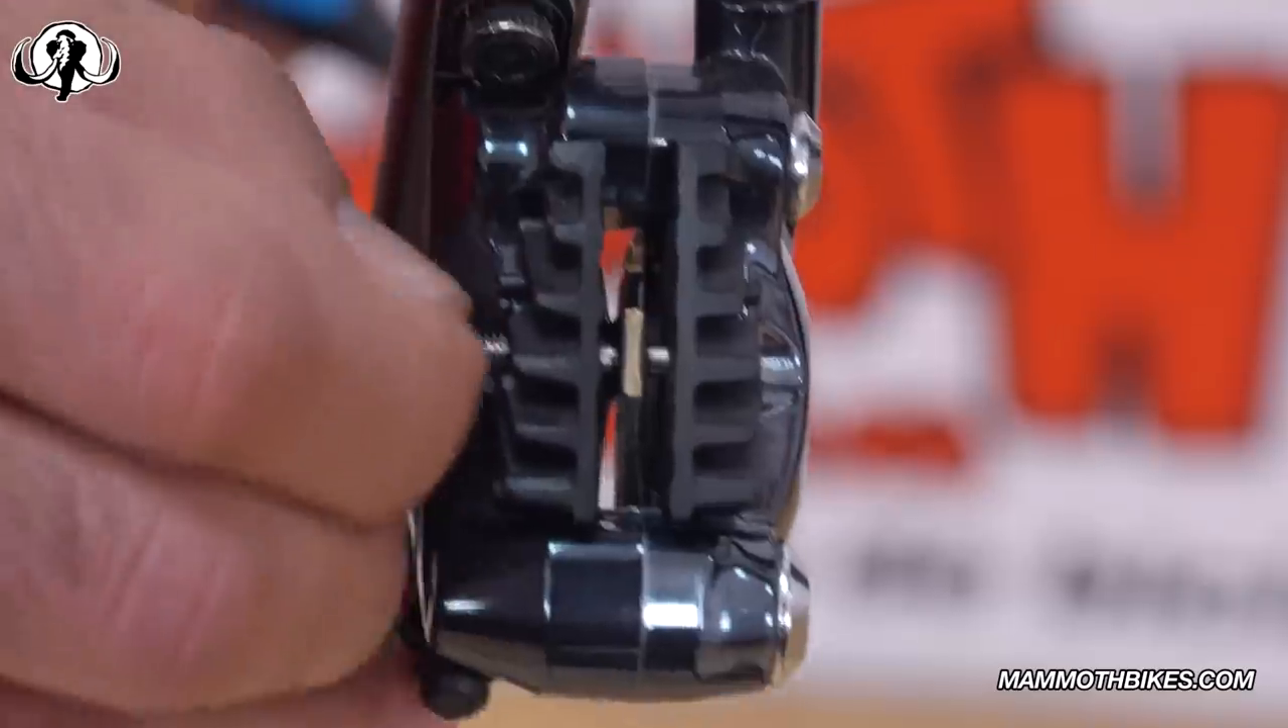Y listo, ya tenemos las pastillas puestas.